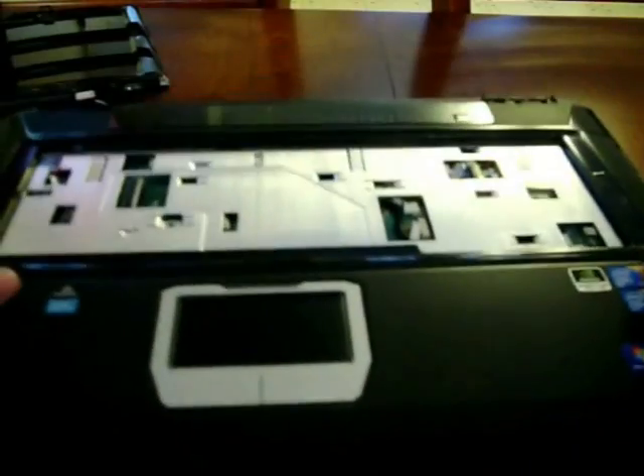So now you're left with the bottom part of the laptop.